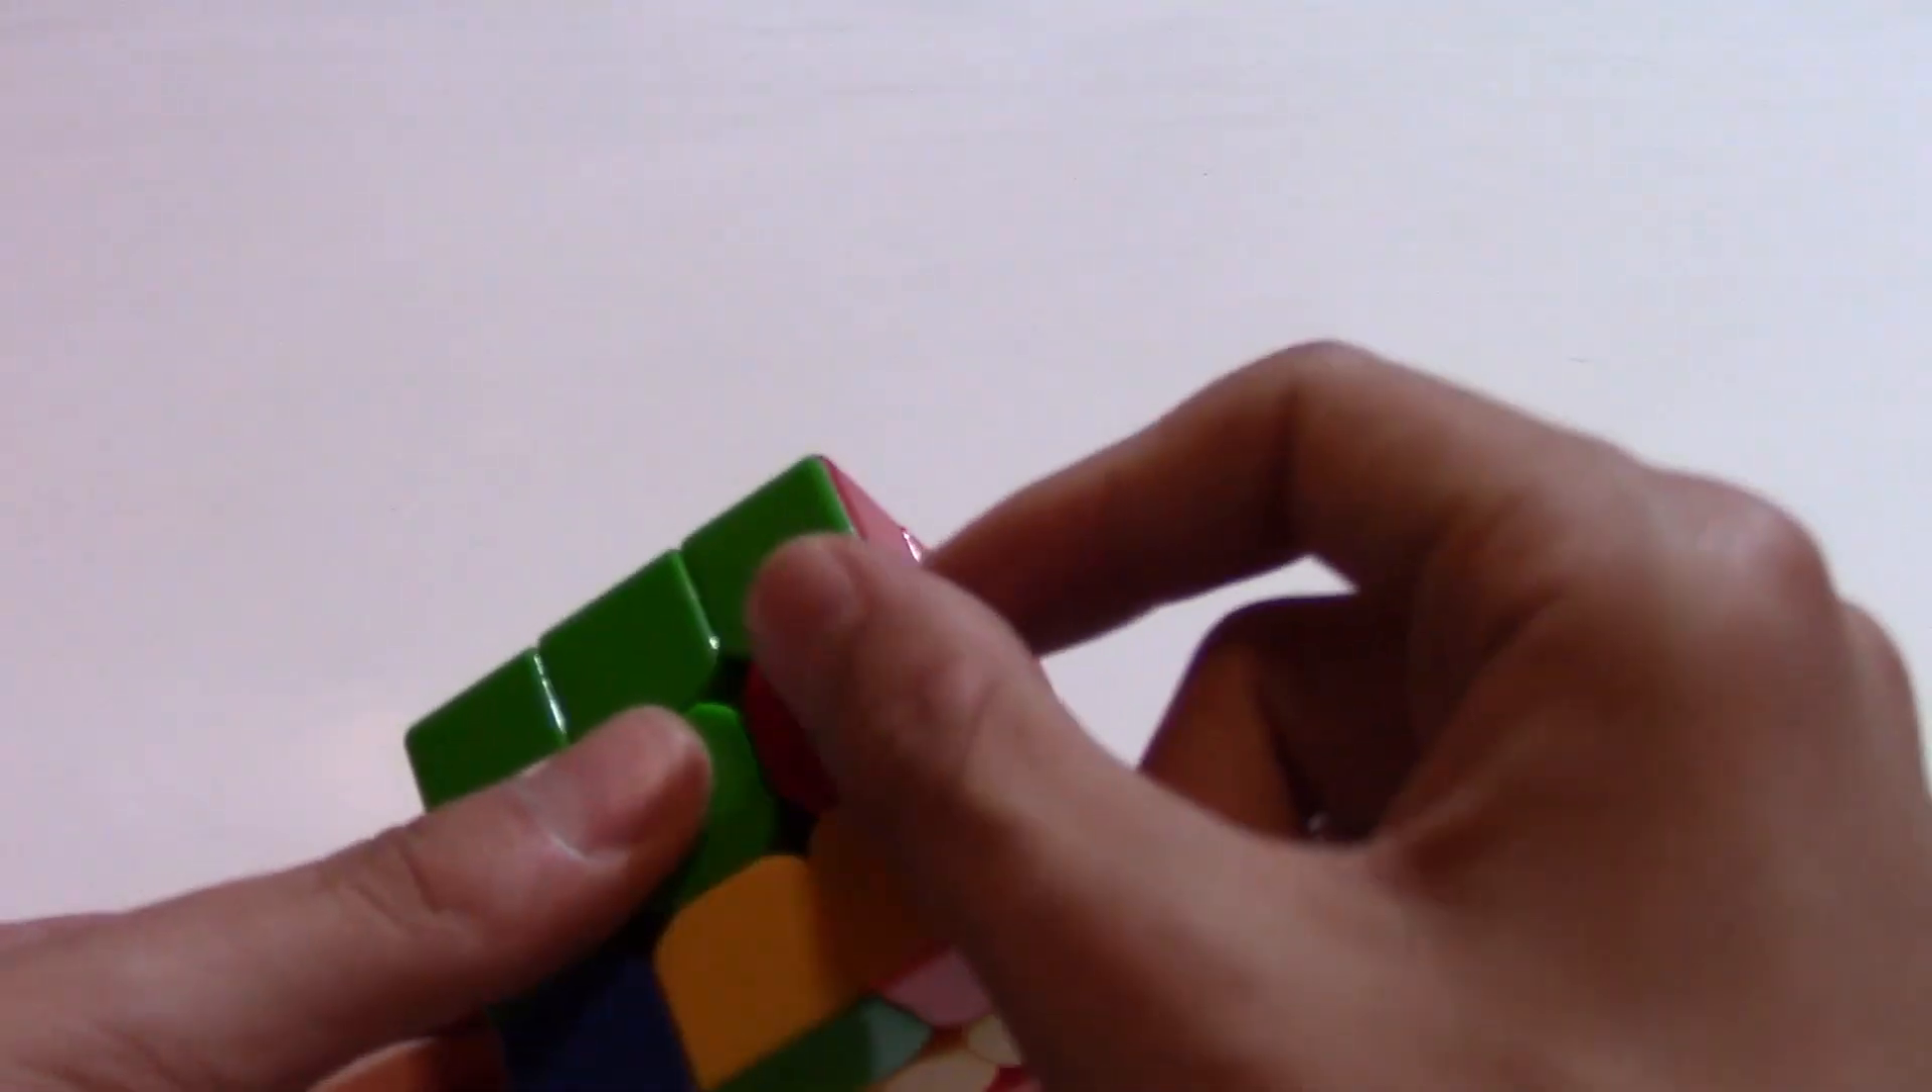The red and green piece is over here but it is like it's twisted so the green is on the red side and the red is on the green side.